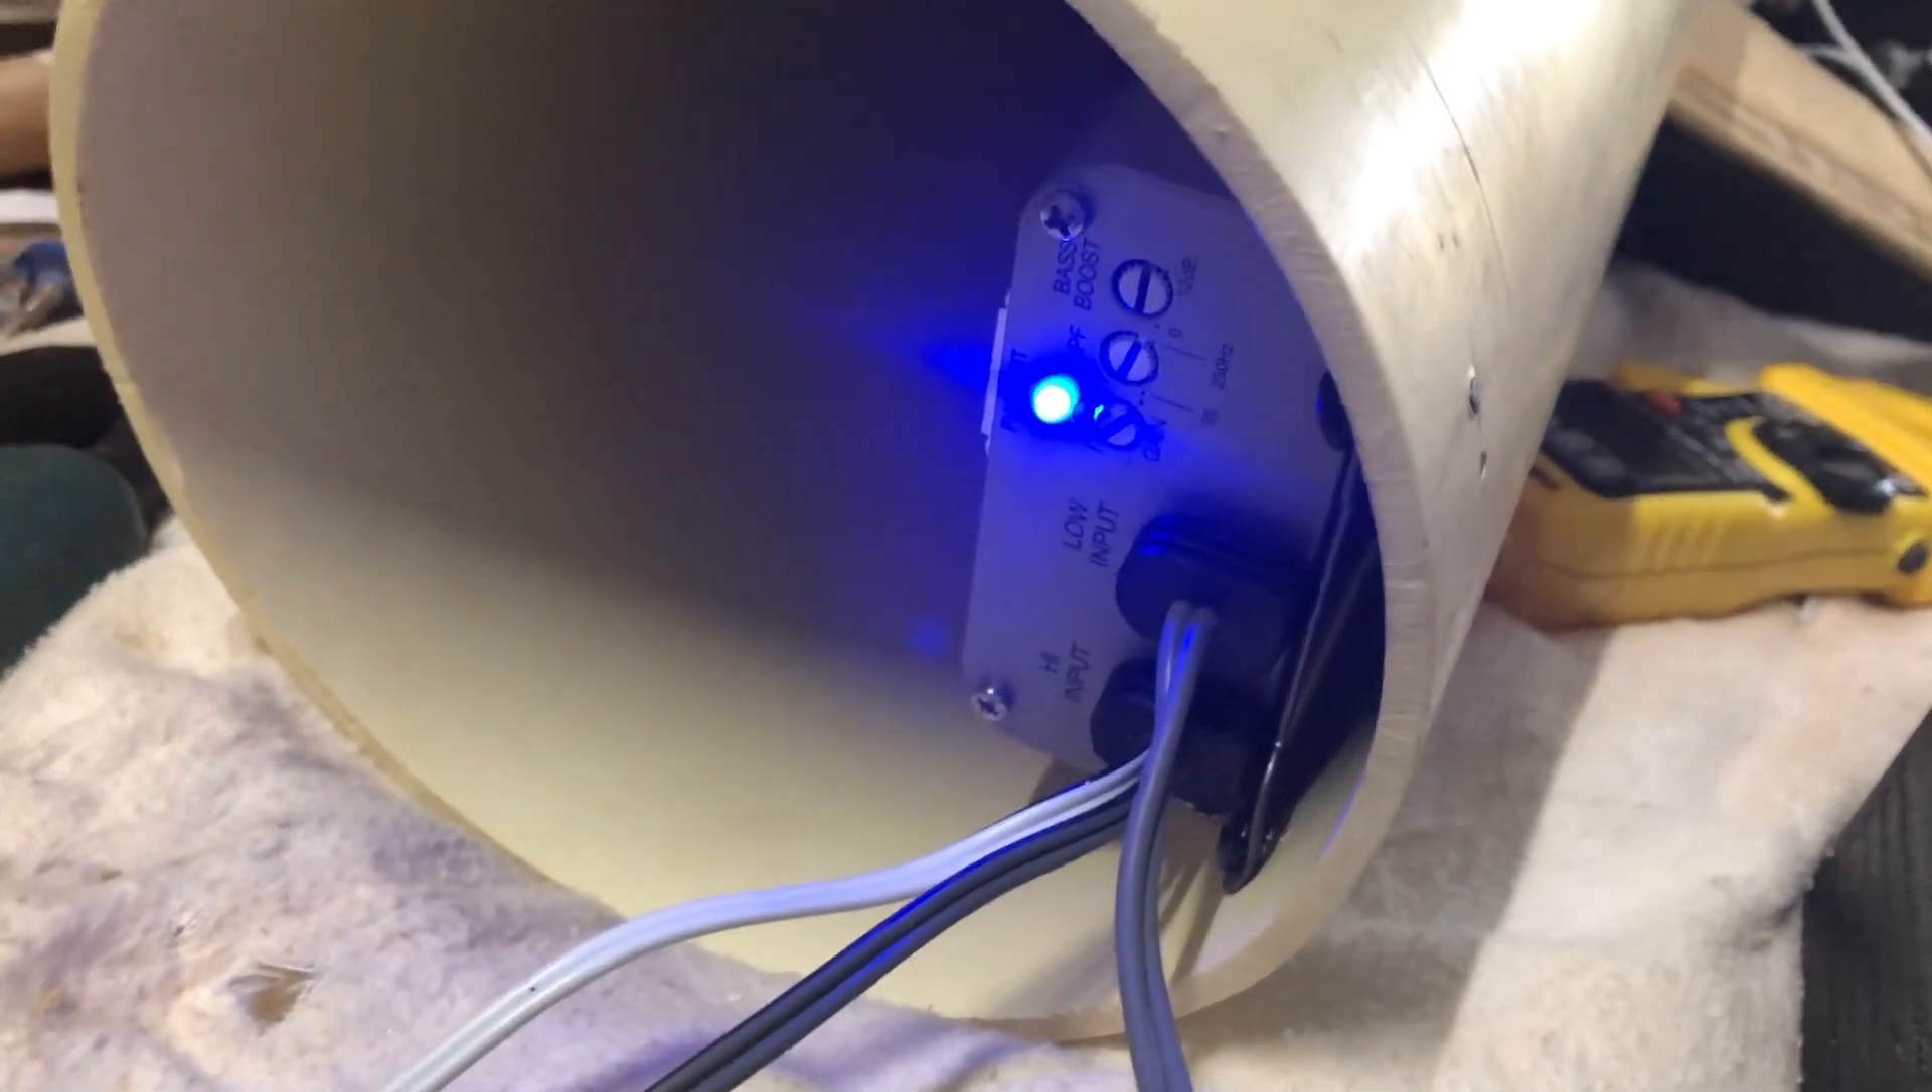The amp is just tucked away in the tube right here.